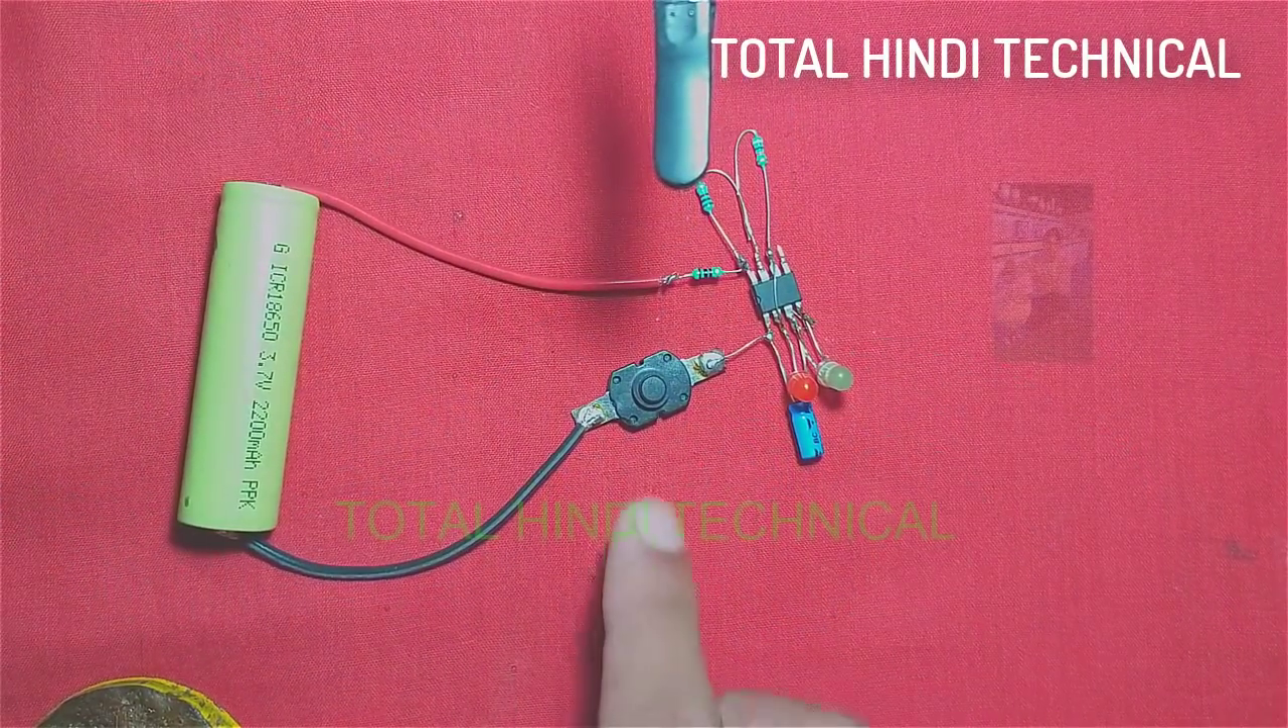तो फ्रेंड हम यहां पर कनेक्शन कर चुके हैं एक मैंने स्विच भी लगाया है इसमें।